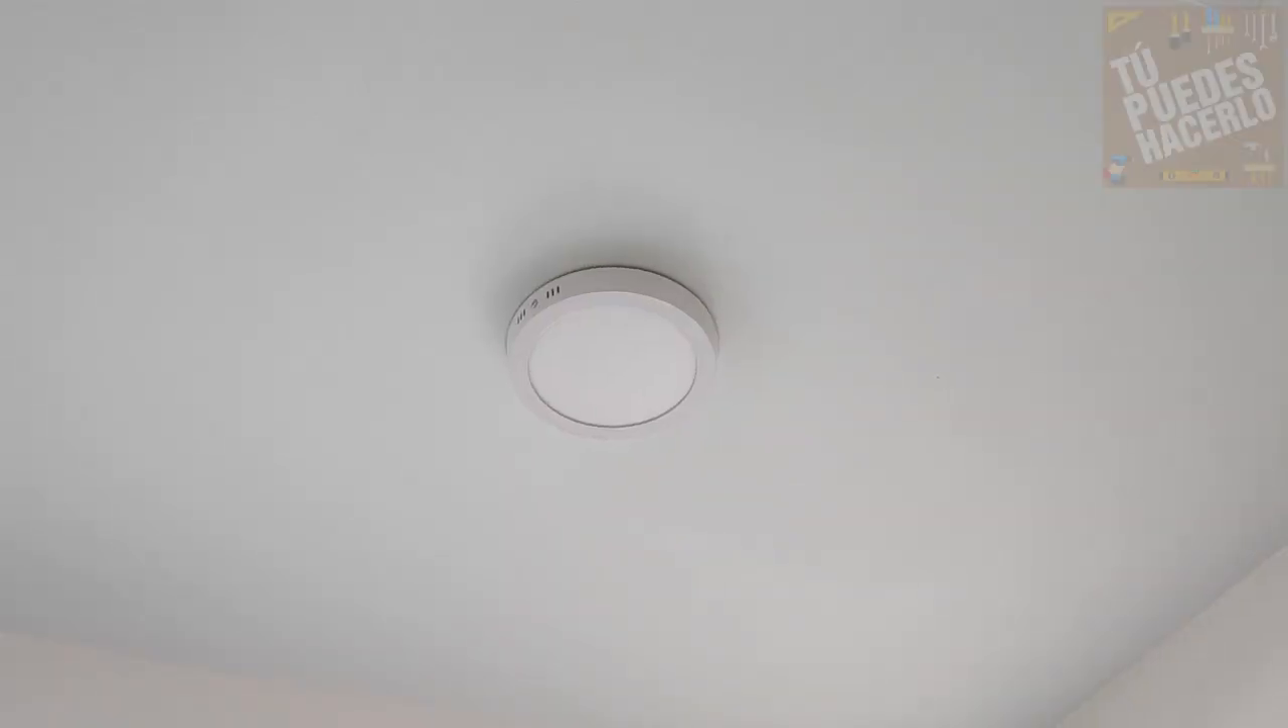Y así de fácil queda instalada esta lámpara.